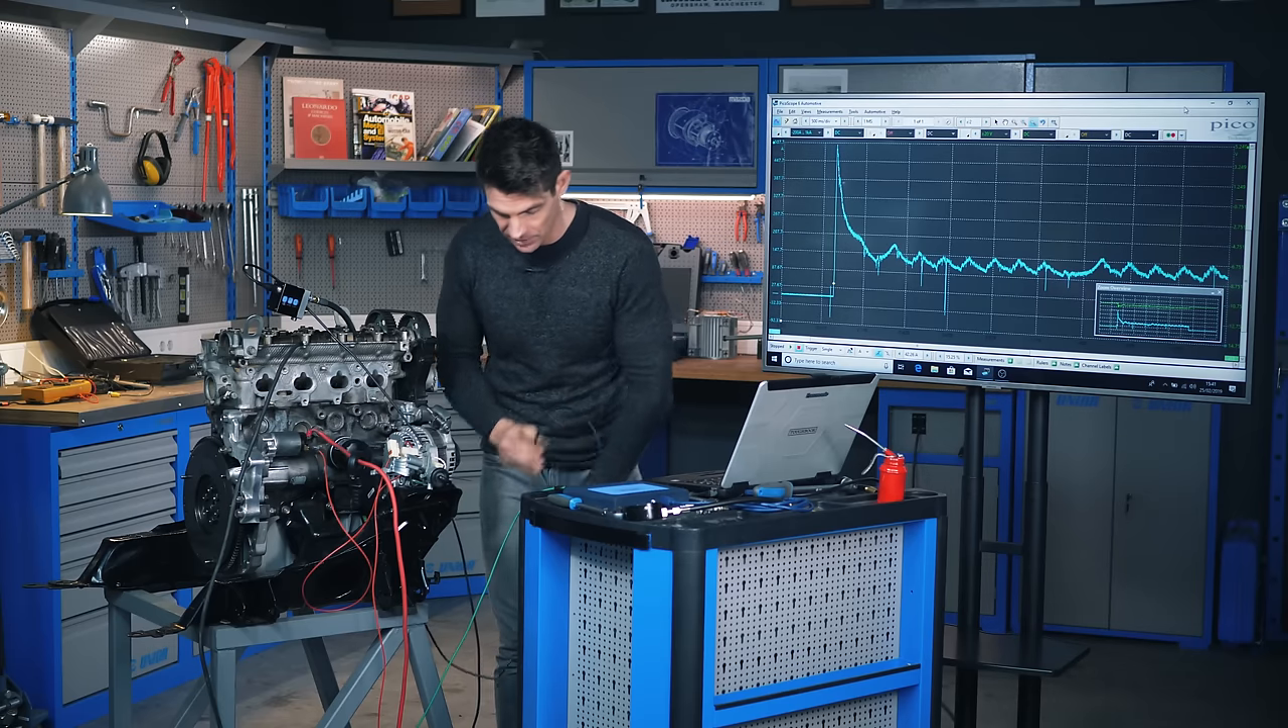It should have the cam cover on this engine. I haven't put it on because we haven't talked about the cam cover yet.